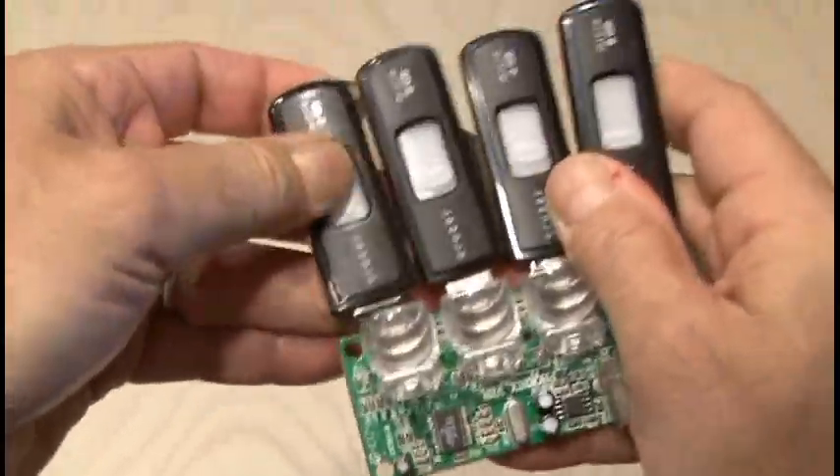I discovered that these flash drives don't fit well together, at least not four in a row, in this USB hub.